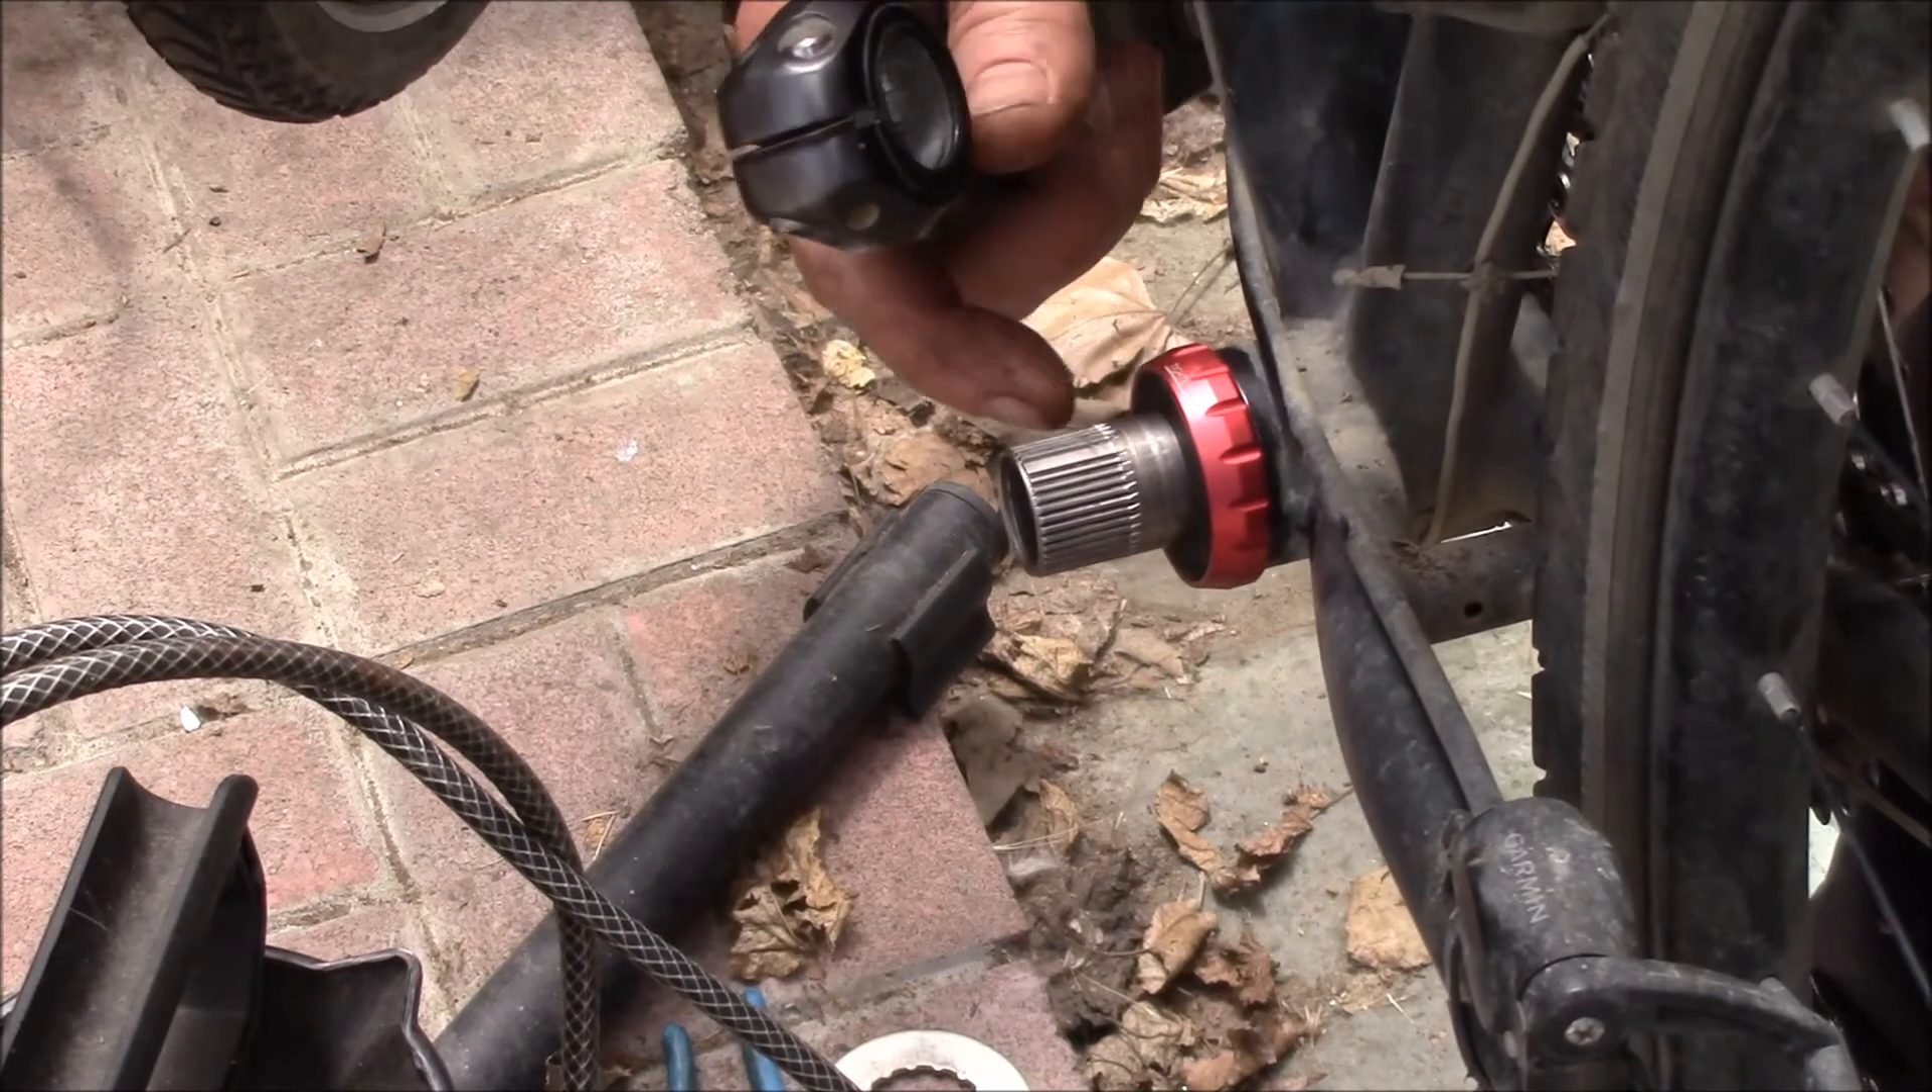Okay, there's the spindle sticking out. You can see without the spacers you get quite a bit of shaft.